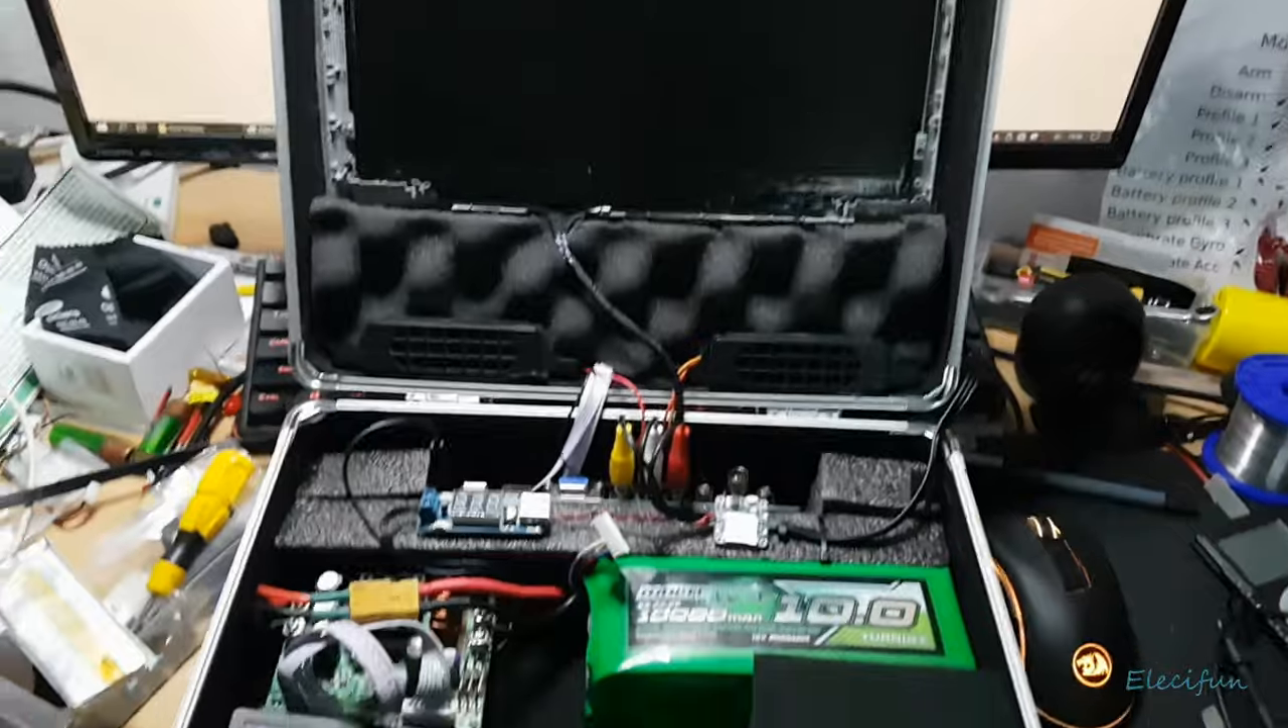The screen's all fit back in again.